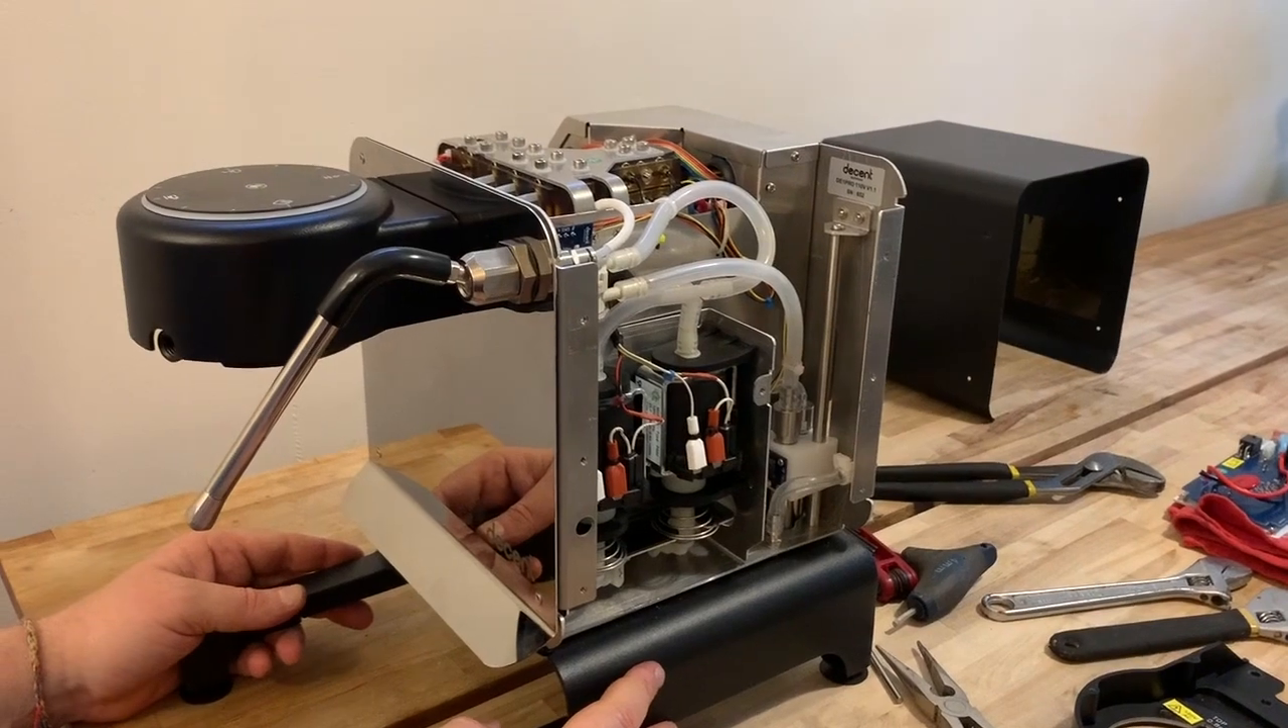So we have completed the project aside from reinstalling the main cover which is just those four t10 screws on either side and we'll get to that next.